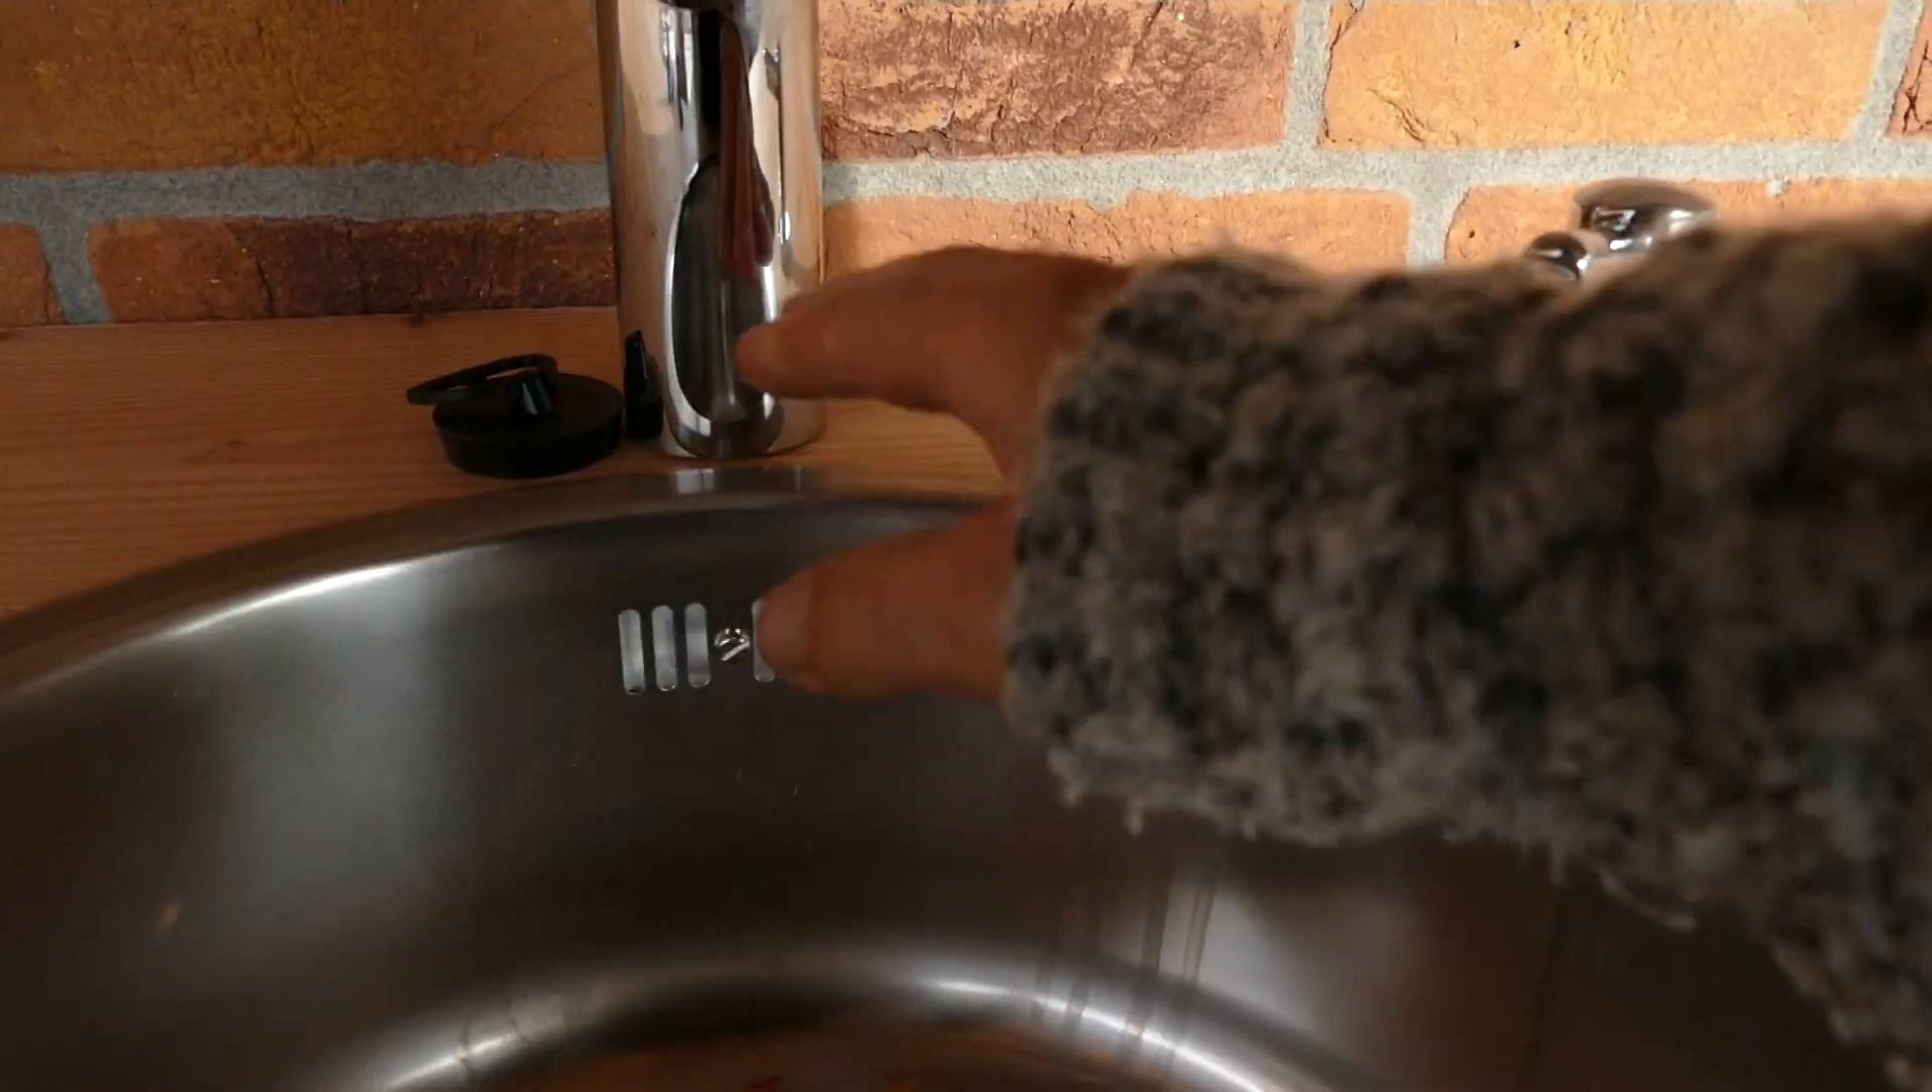Ik heb het wasbakje erin zitten. En ik heb de kraan erin zitten.